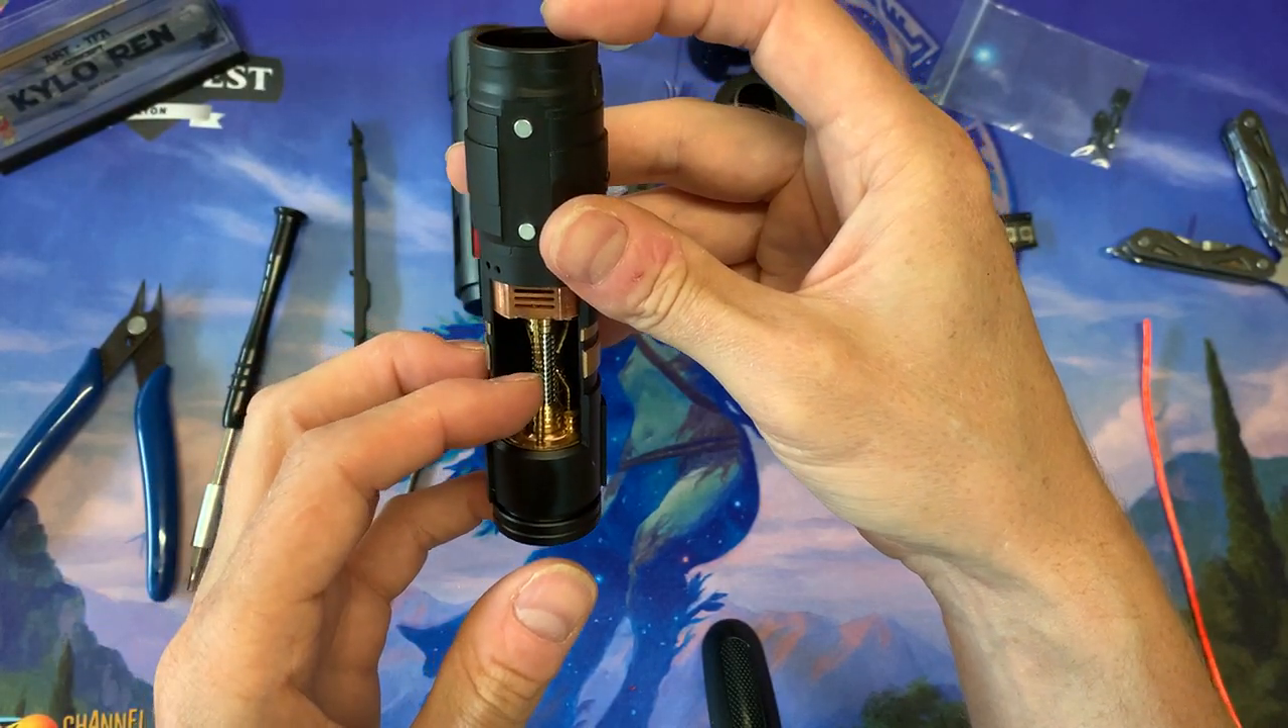Now your chamber's in there. It's not going anywhere. And now you can see your chamber installed.